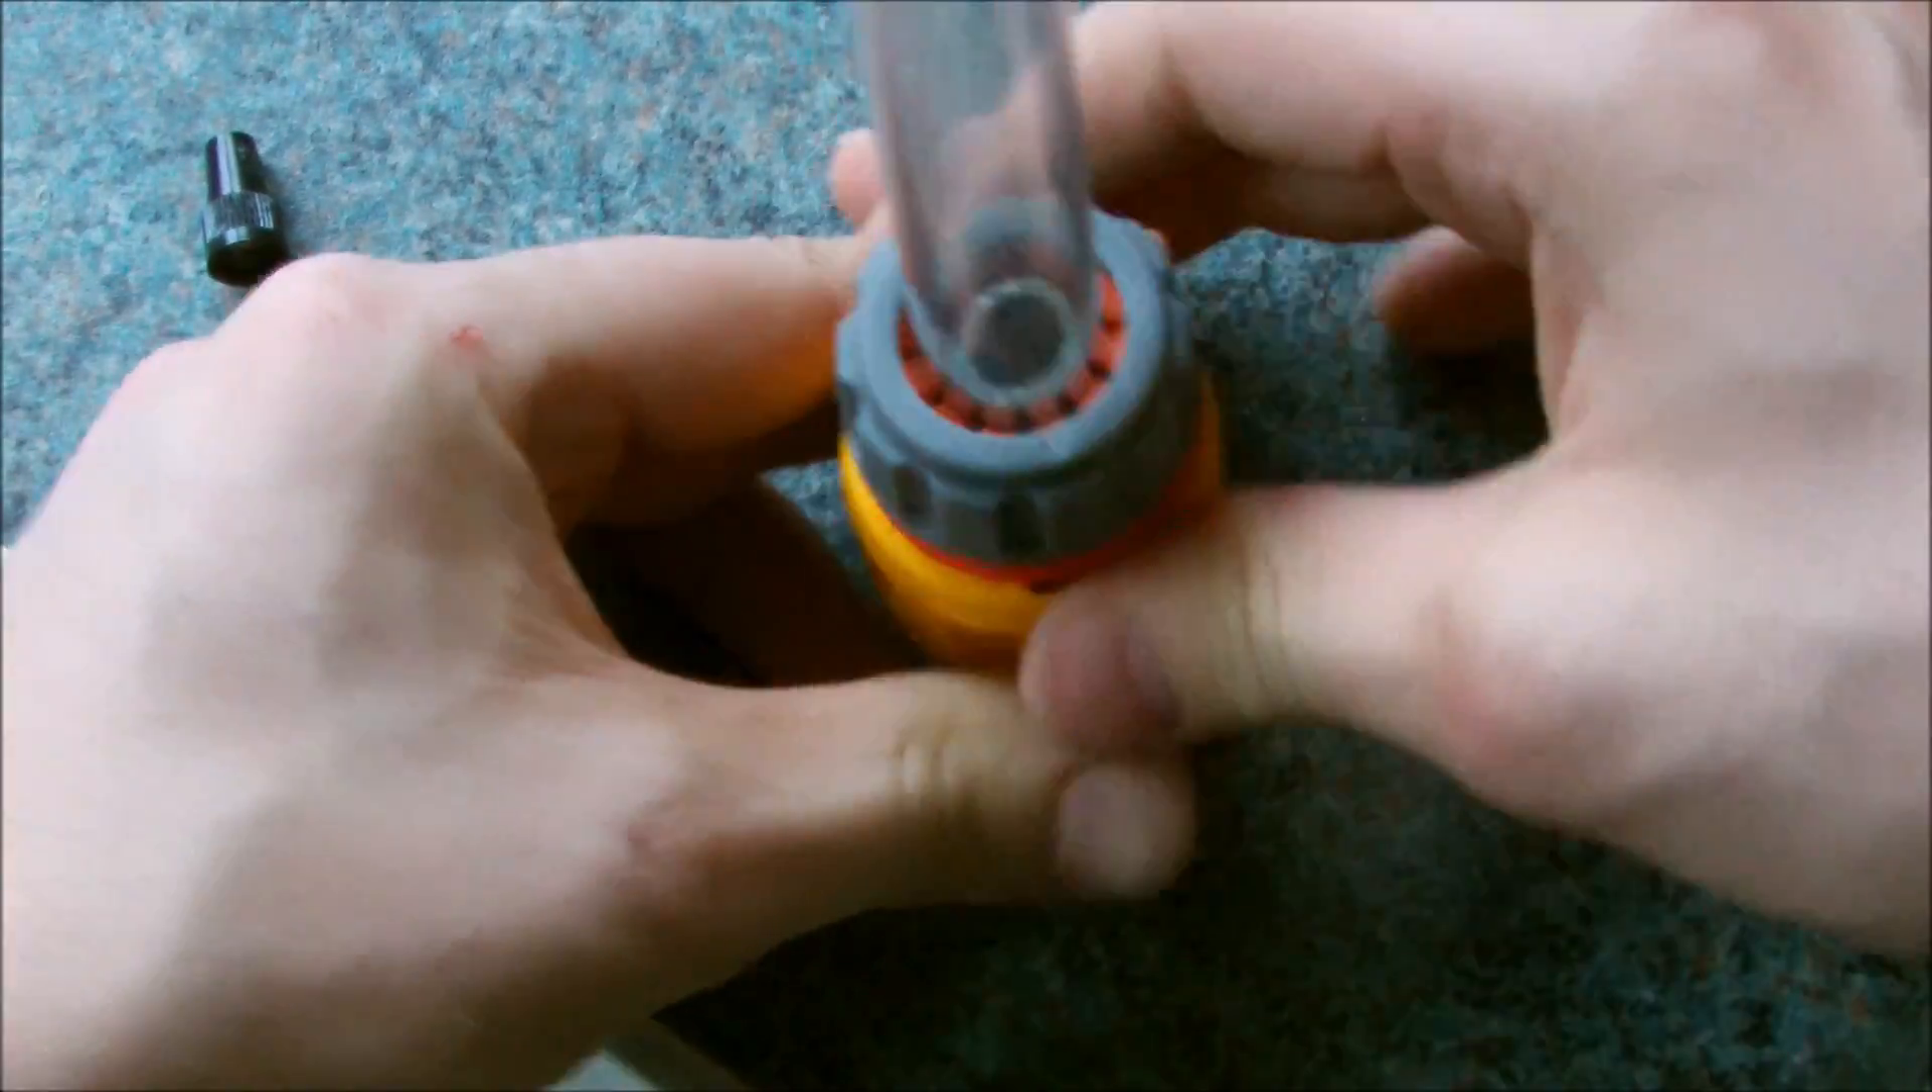I then cut out the valve from the connector and glued and attached the pipe to the connector.